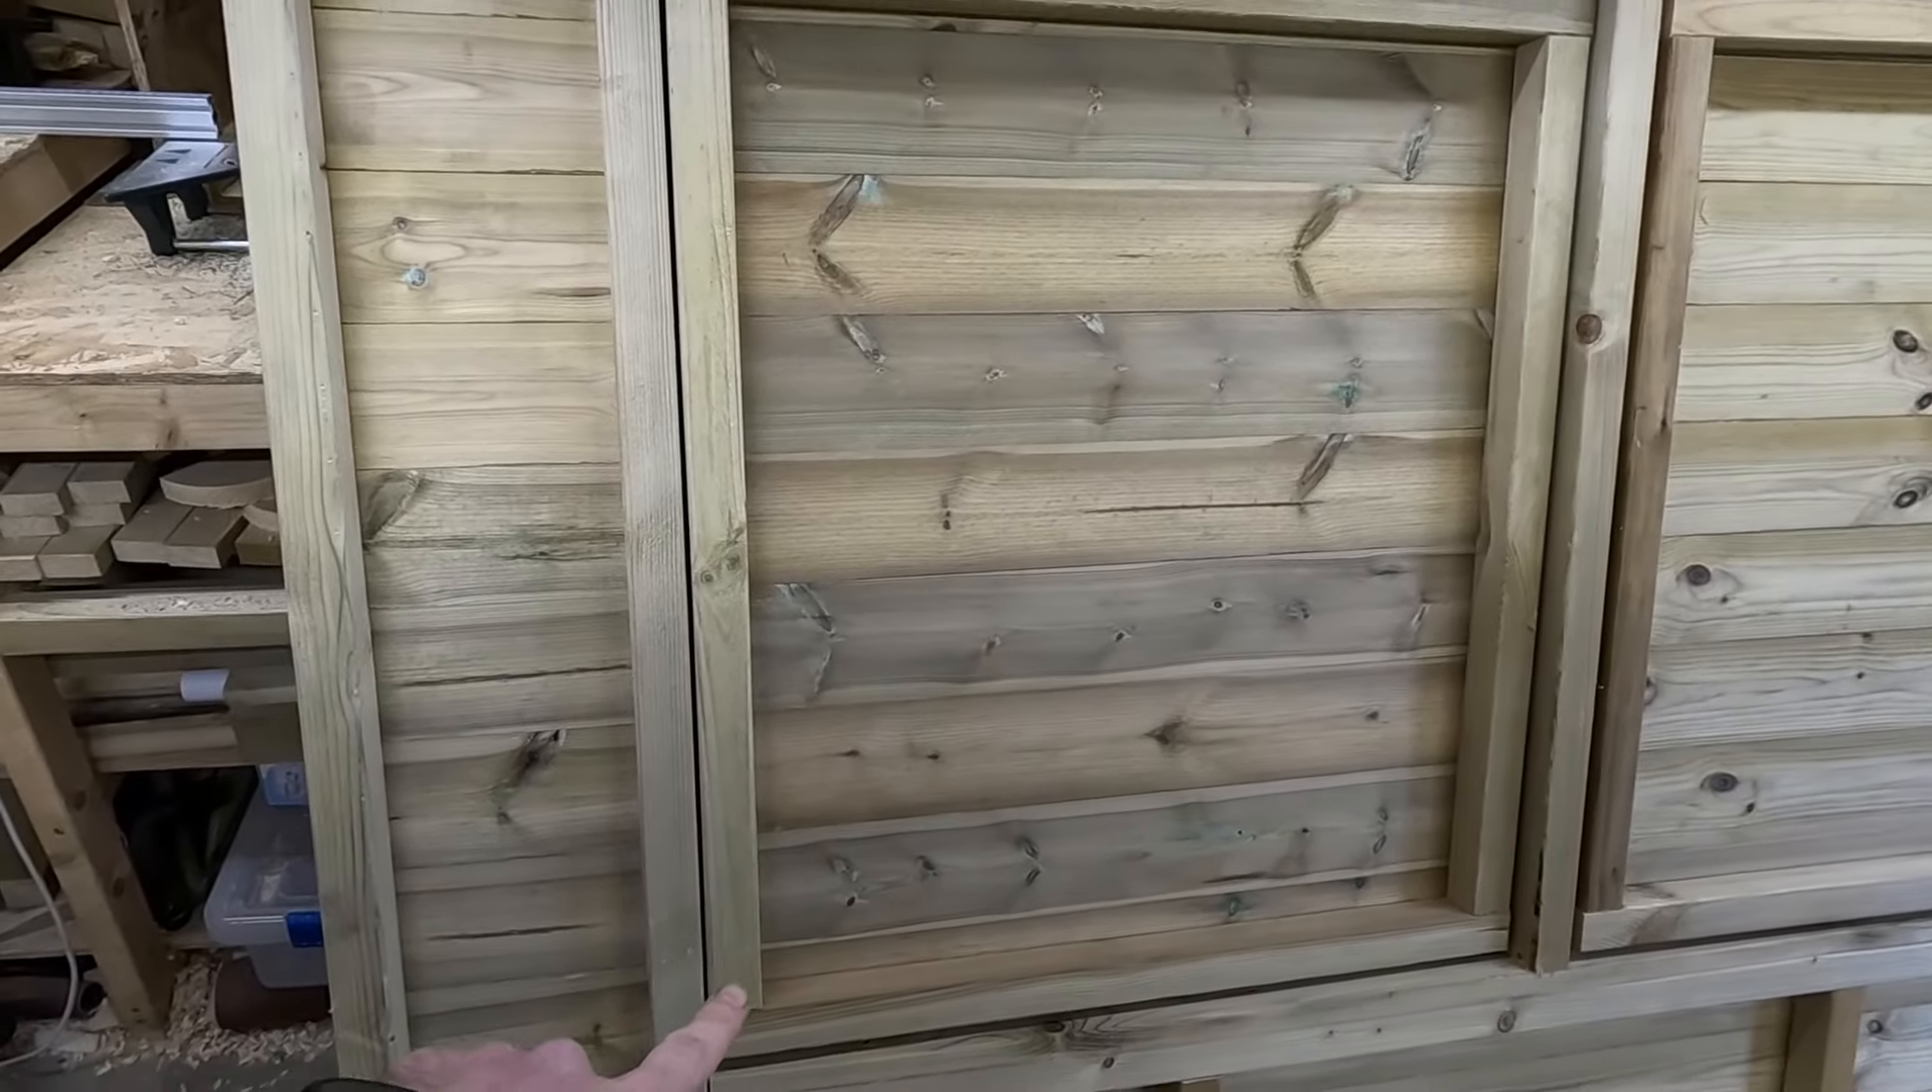These are the doors here. You can see the gap round. I have forgotten to put the diagonal.